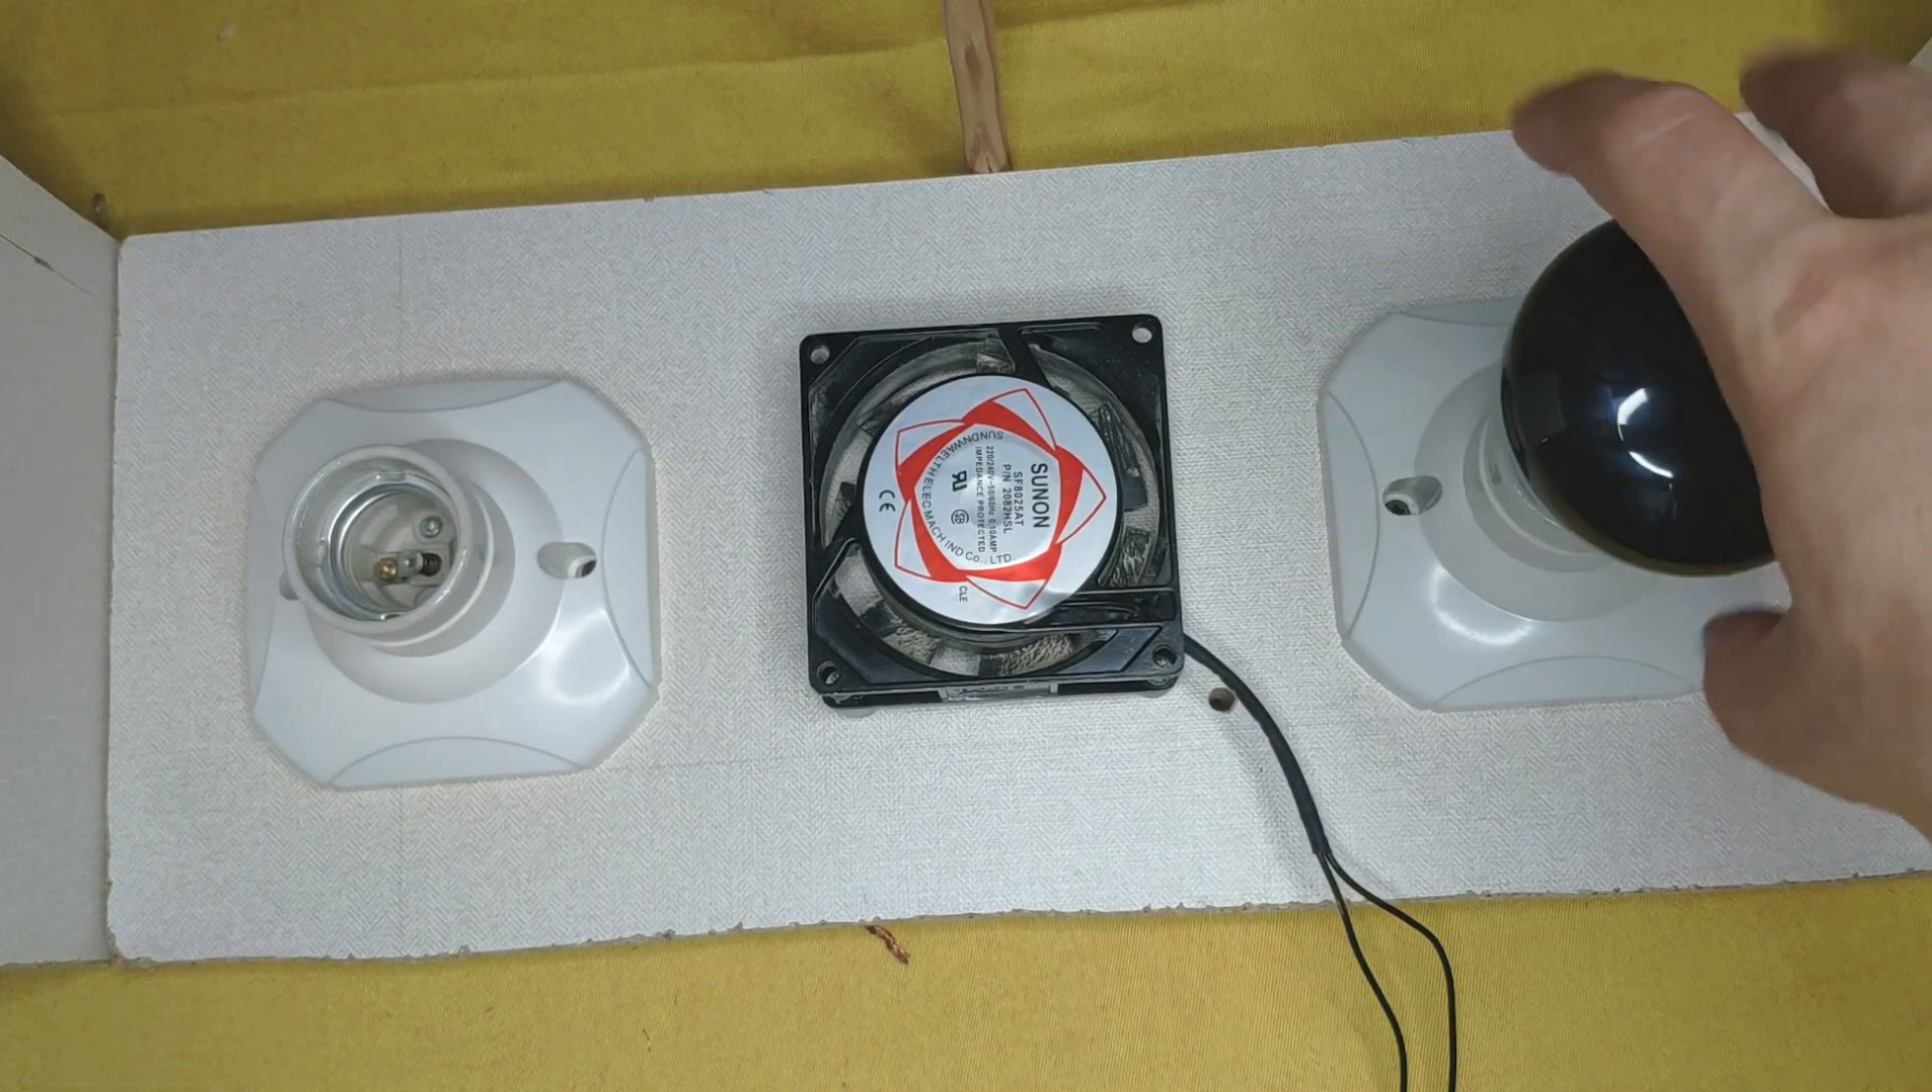Ya solo nos queda enroscar las bombillas térmicas.